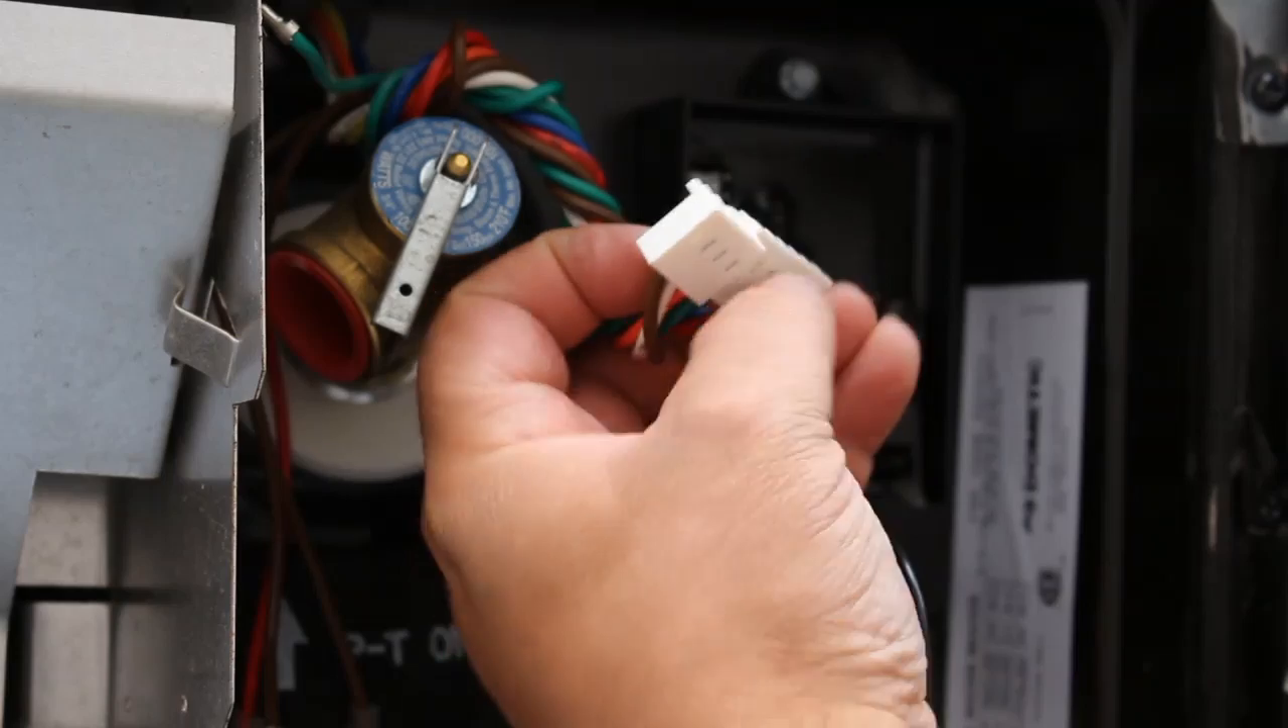All right I got the plug off.